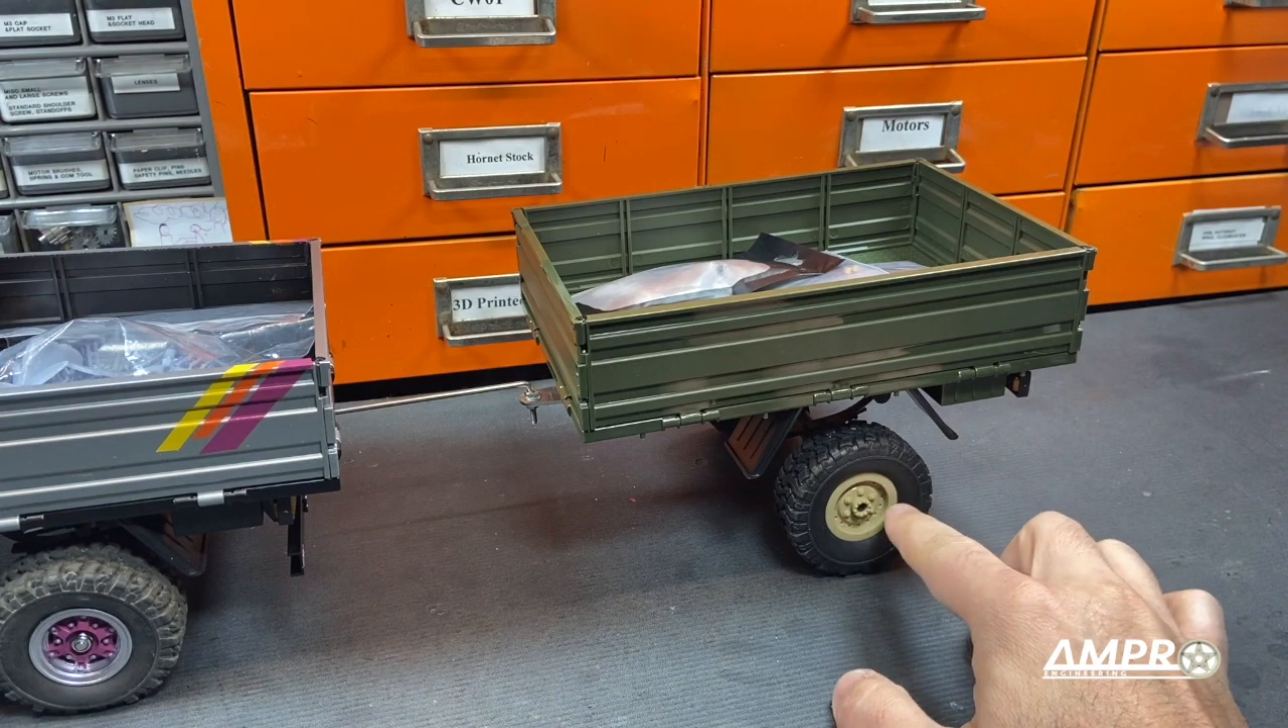There you go. All assembled. You can see I put some different wheels and tires on it.